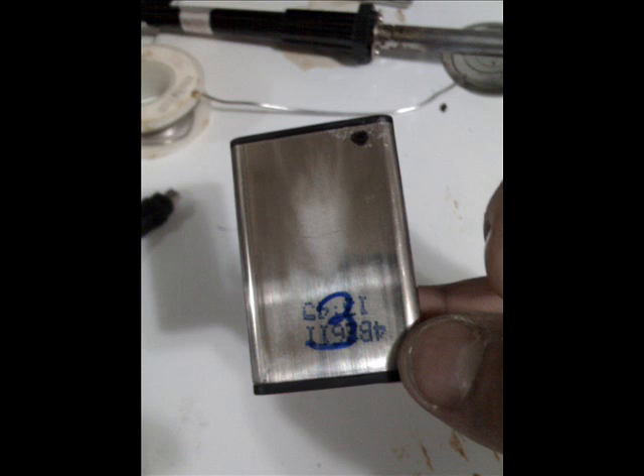Okay, once you get all the label off, this is what the battery looks like.